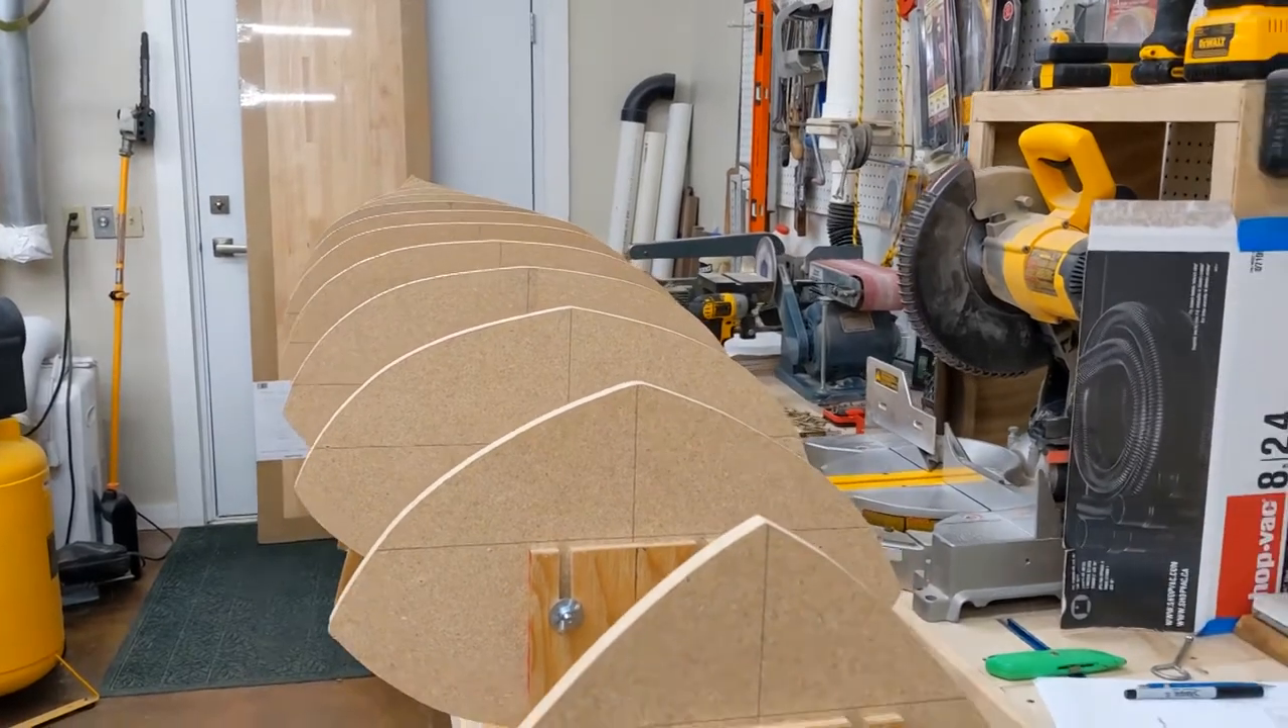Okay, so at this point, I have all of the forms attached on there.